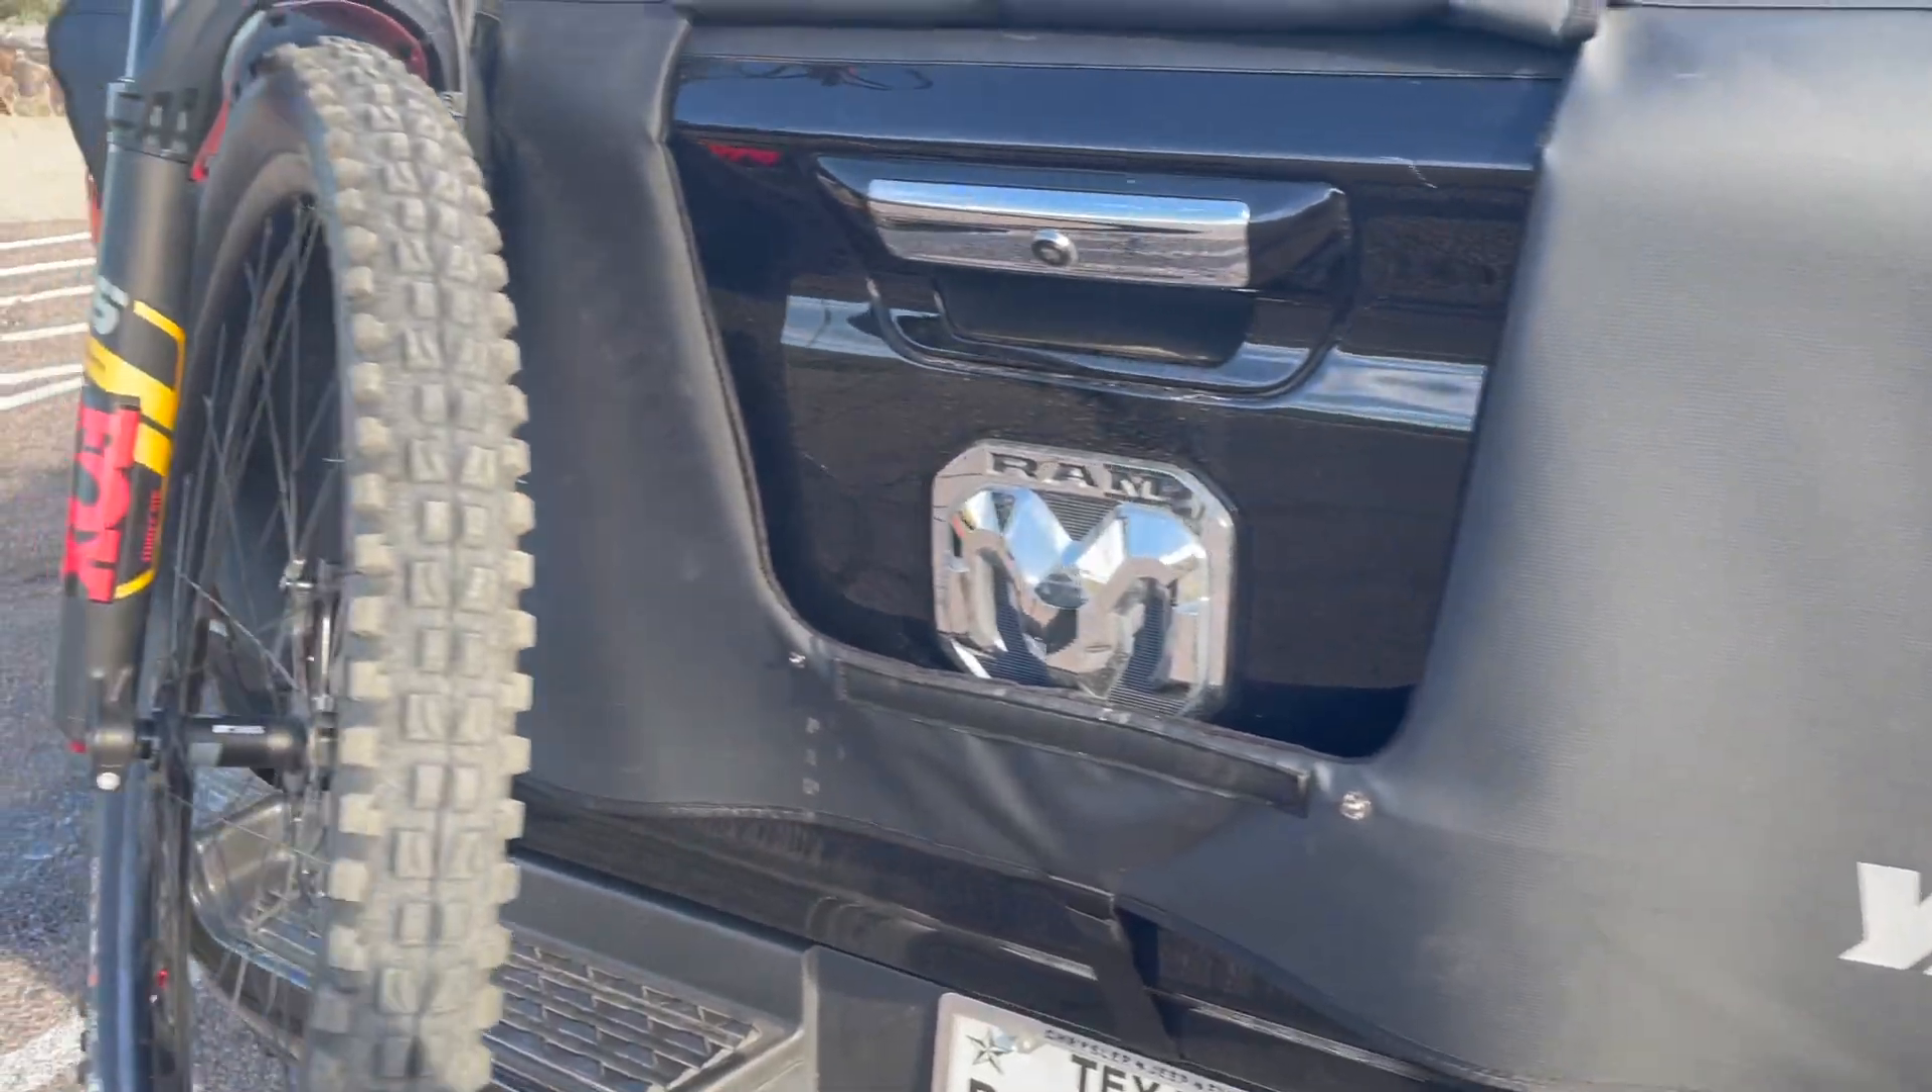Unfortunately, it's got some waves that never really smoothed out, and the cutout doesn't really line up perfectly with my Ram logo.